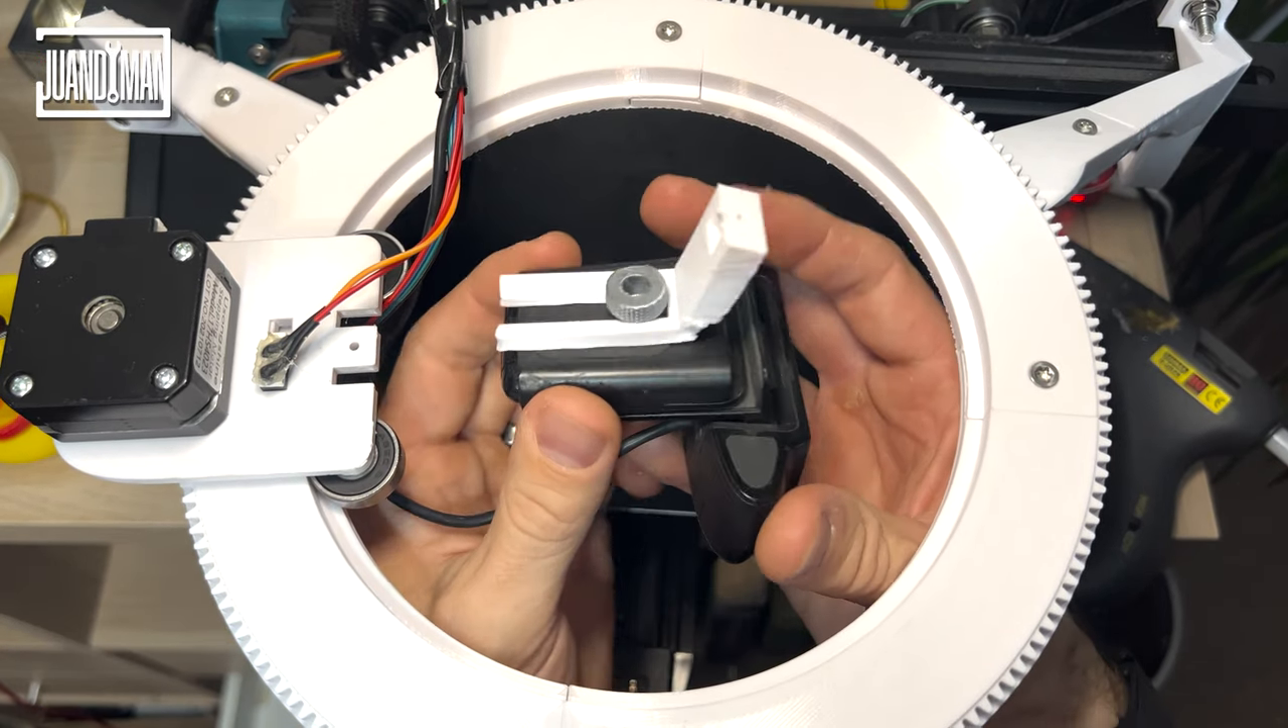Here you can see the holder of the camera mounted to the webcam.